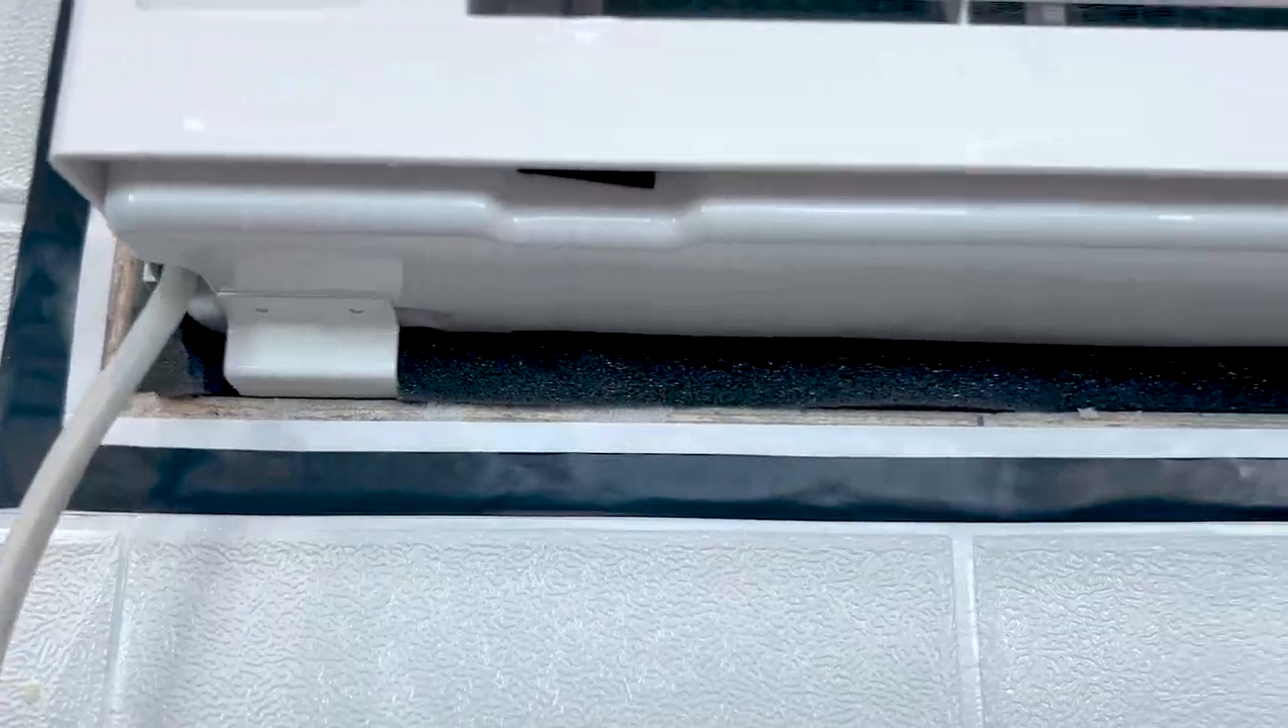Spon ini juga bisa kita bagi-bagi ya, kita potong. Spon sudah terpasang.